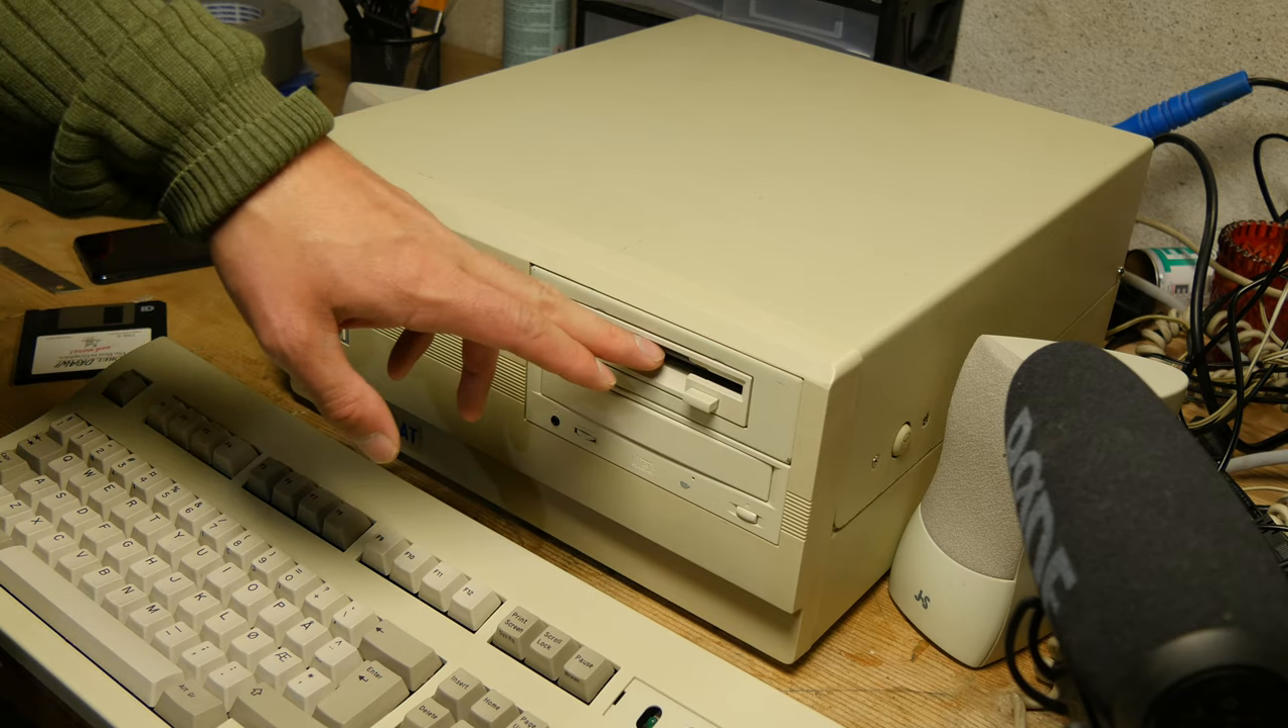And I installed the three and a half inch floppy drive because I don't have five and a quarter inch floppy drive.